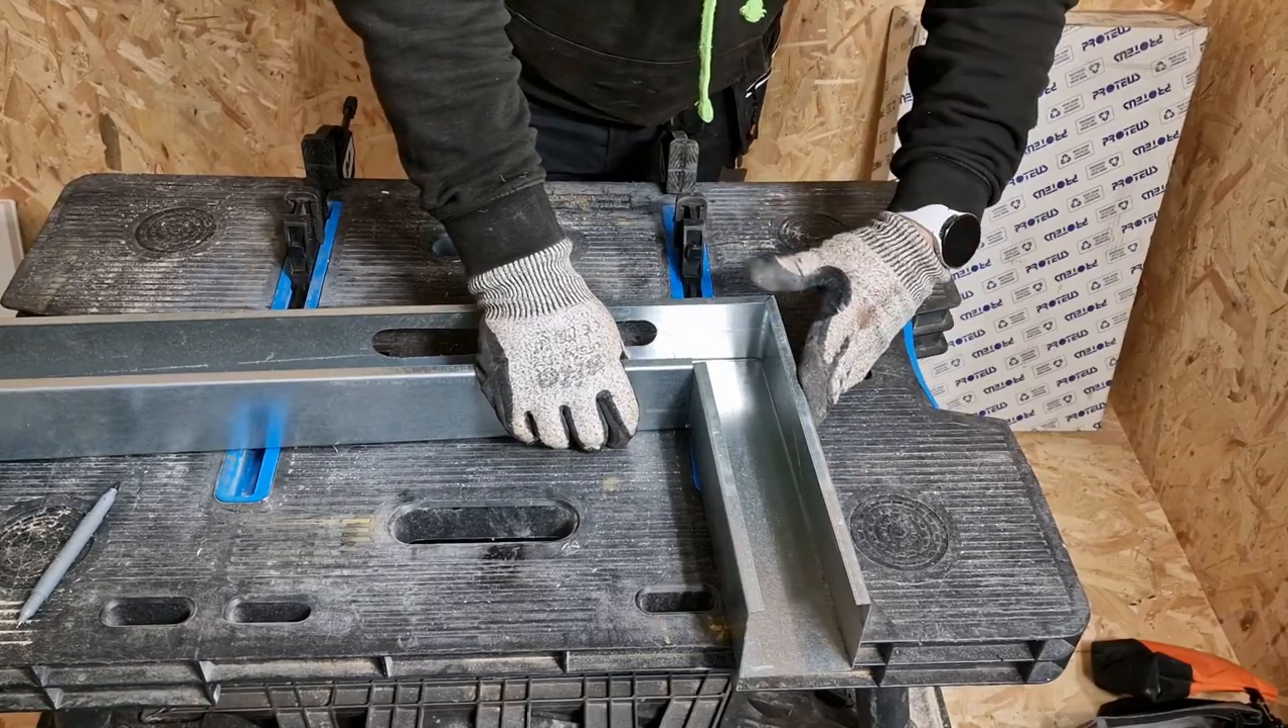But you can see we've got a nice internal corner there where the material is meeting pretty well anyway.